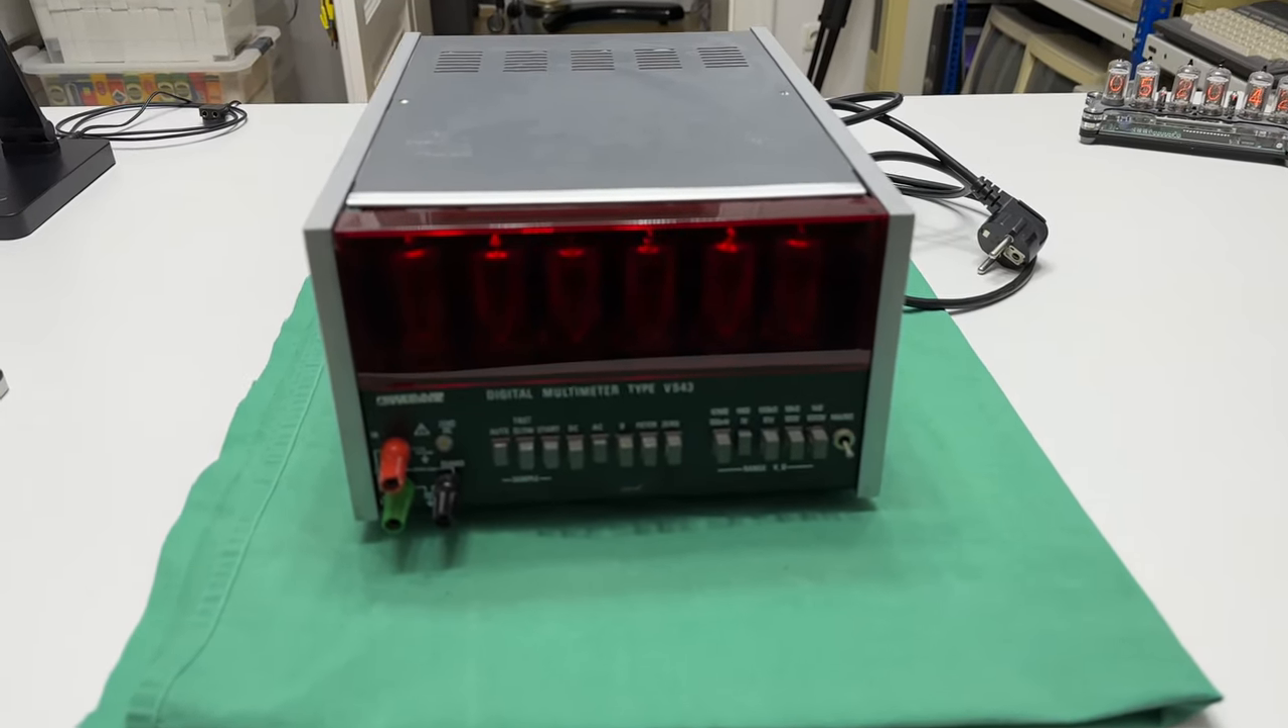So, das Gerät ist wieder komplett montiert.